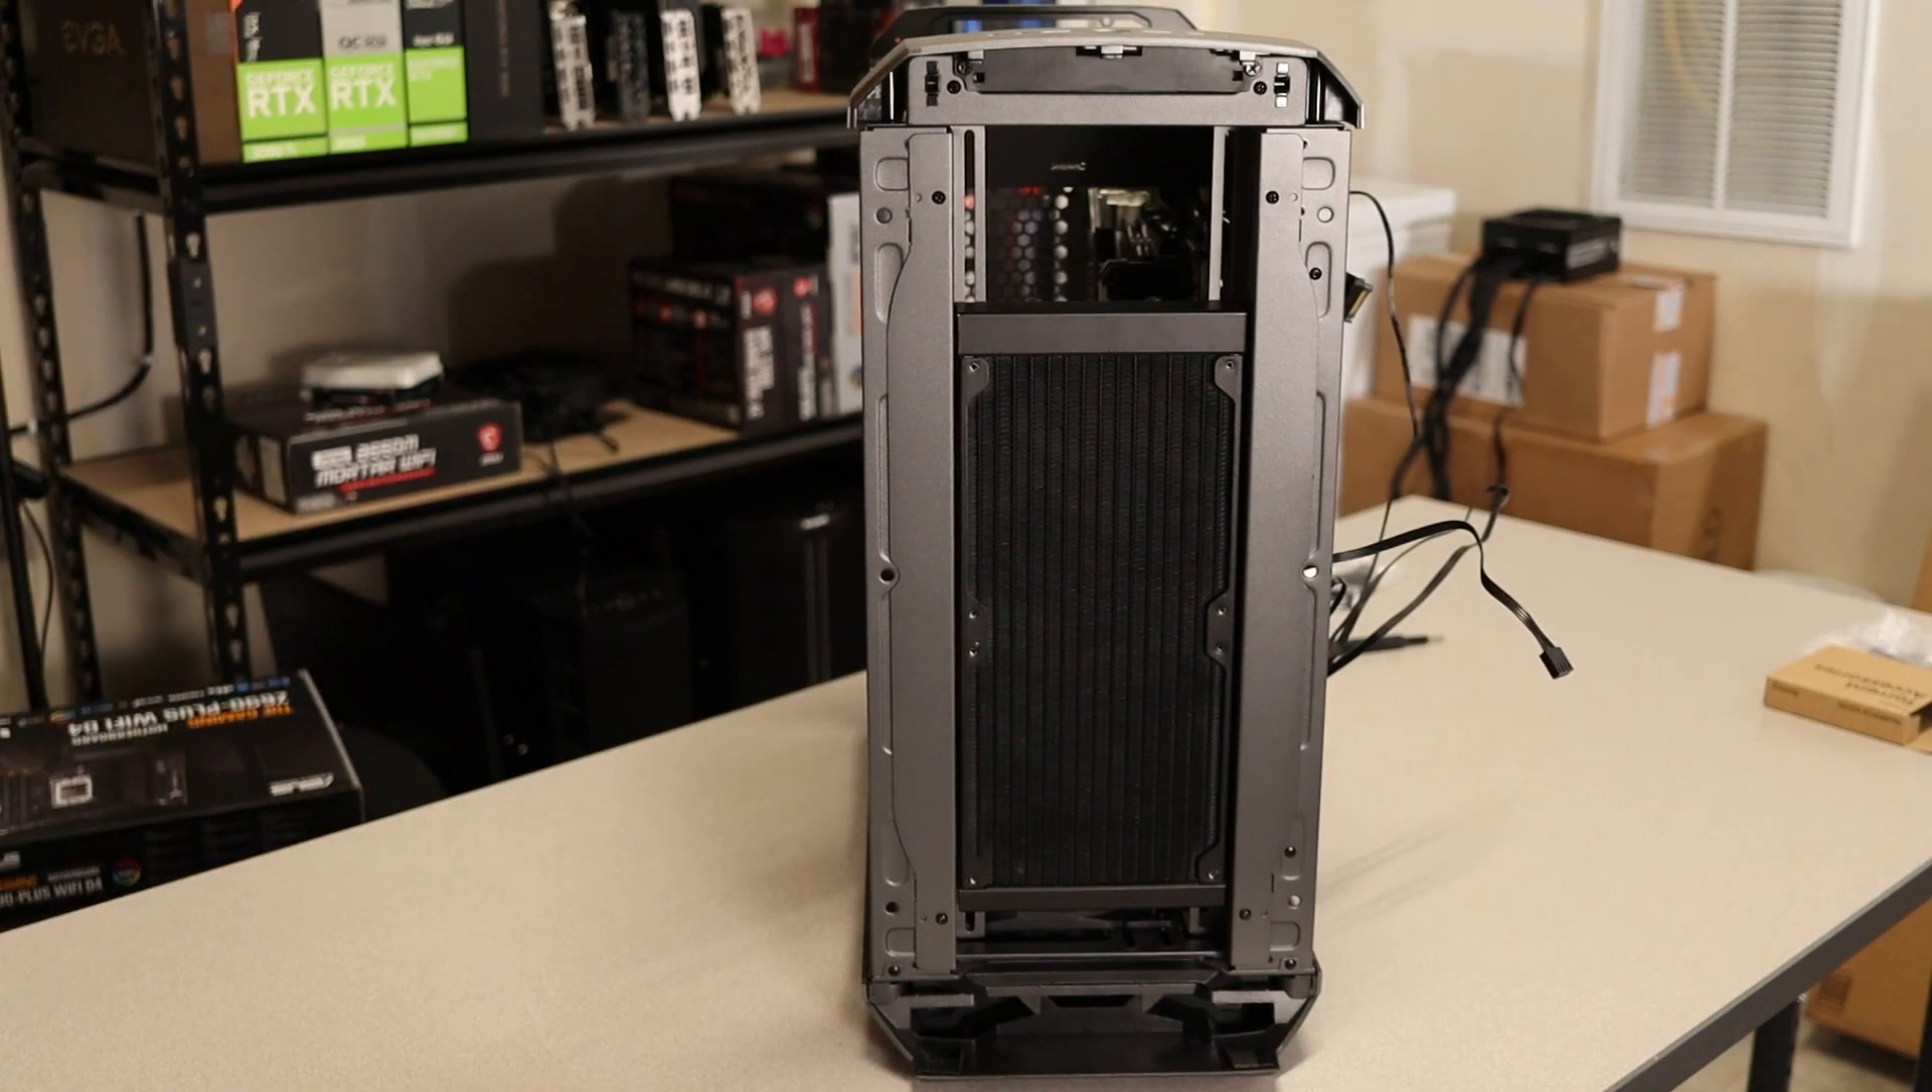As you can see, the radiator is mounted in the front now.